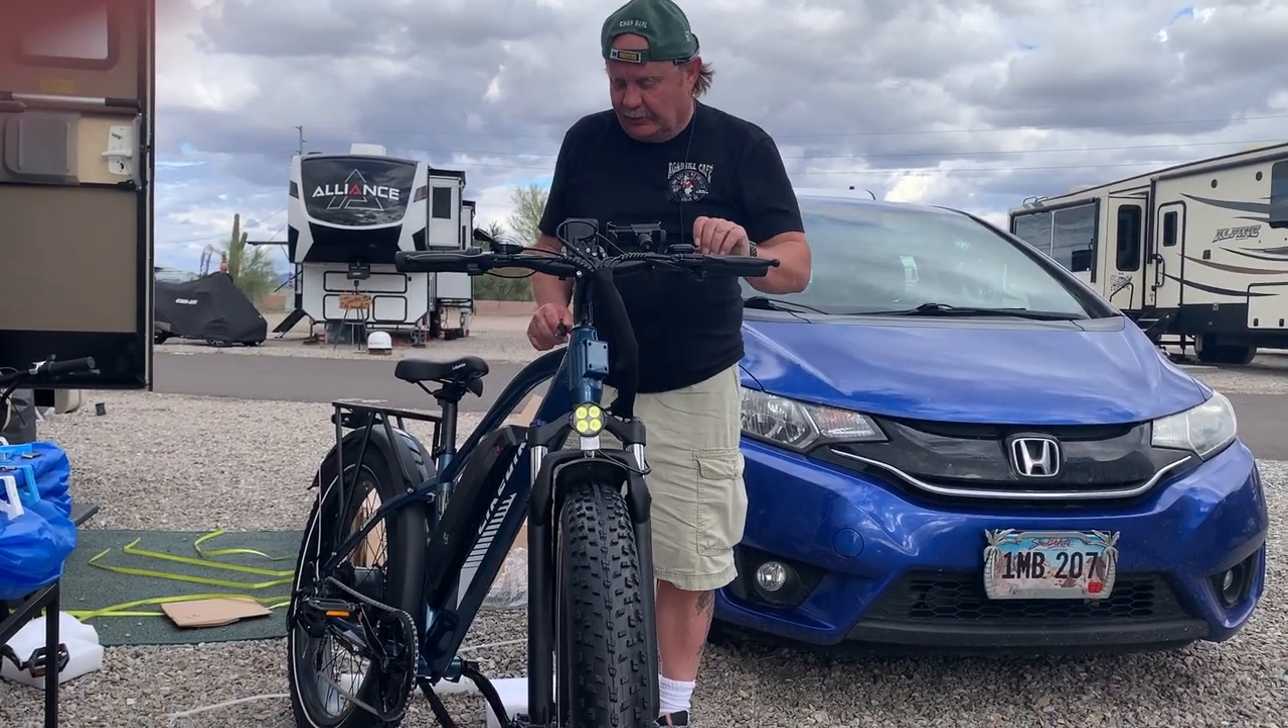So here's our light bike all assembled, took about the same amount of time because I had to do a little bit of extra work to it, but that's okay.